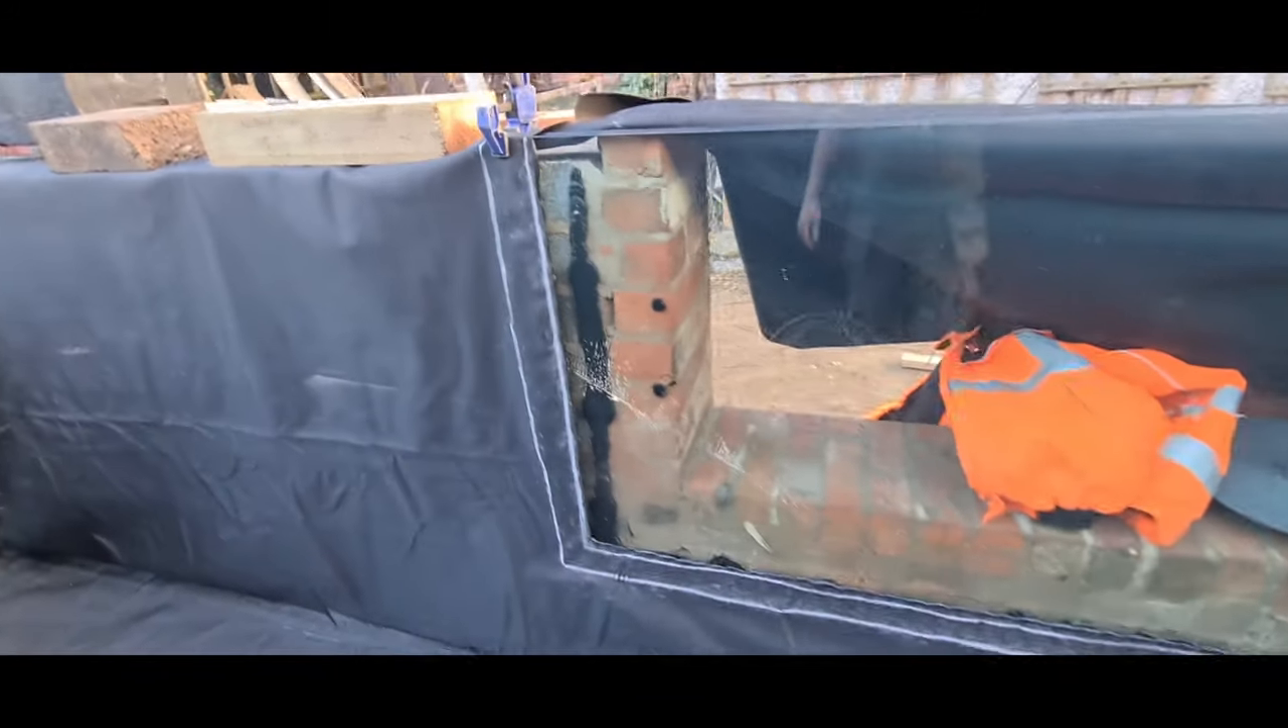So there we go, window fitted.